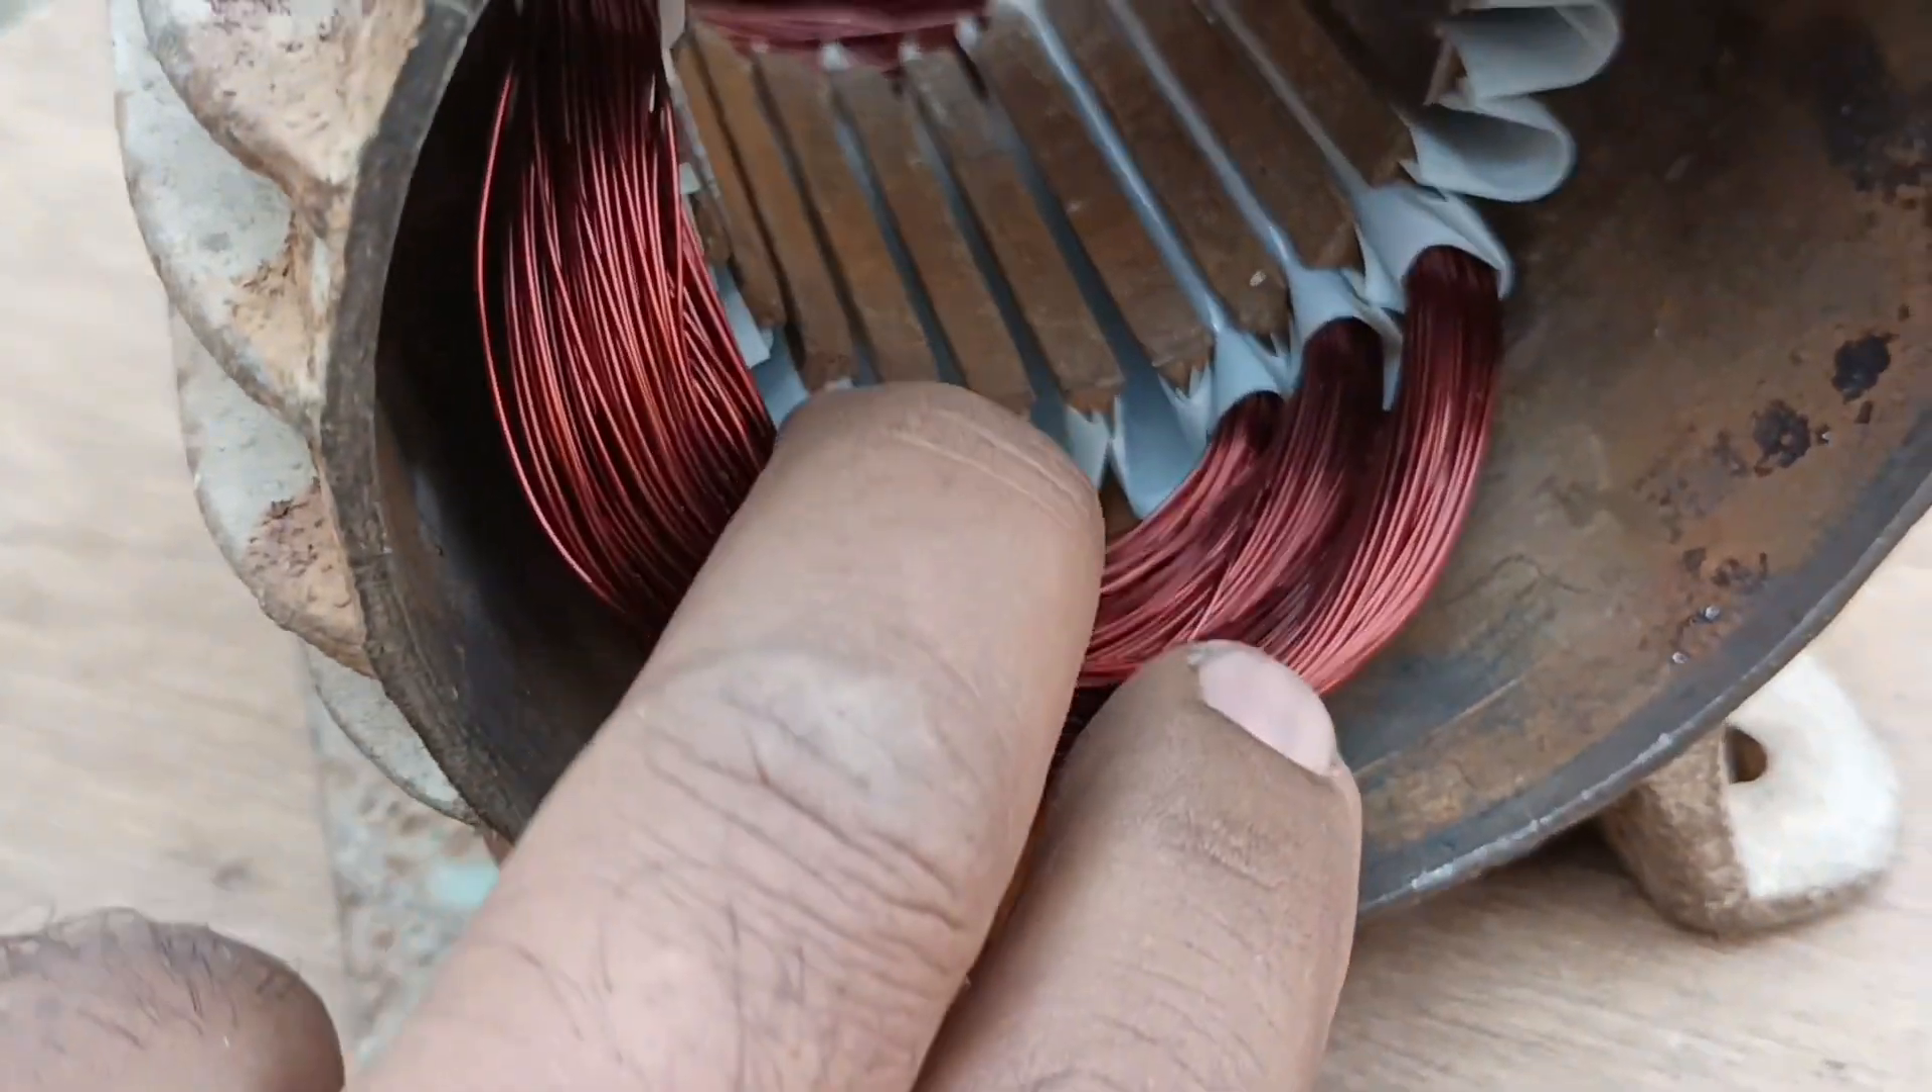یہ دیکھئے فرسٹ کوئیل ڈال گئی ہے۔